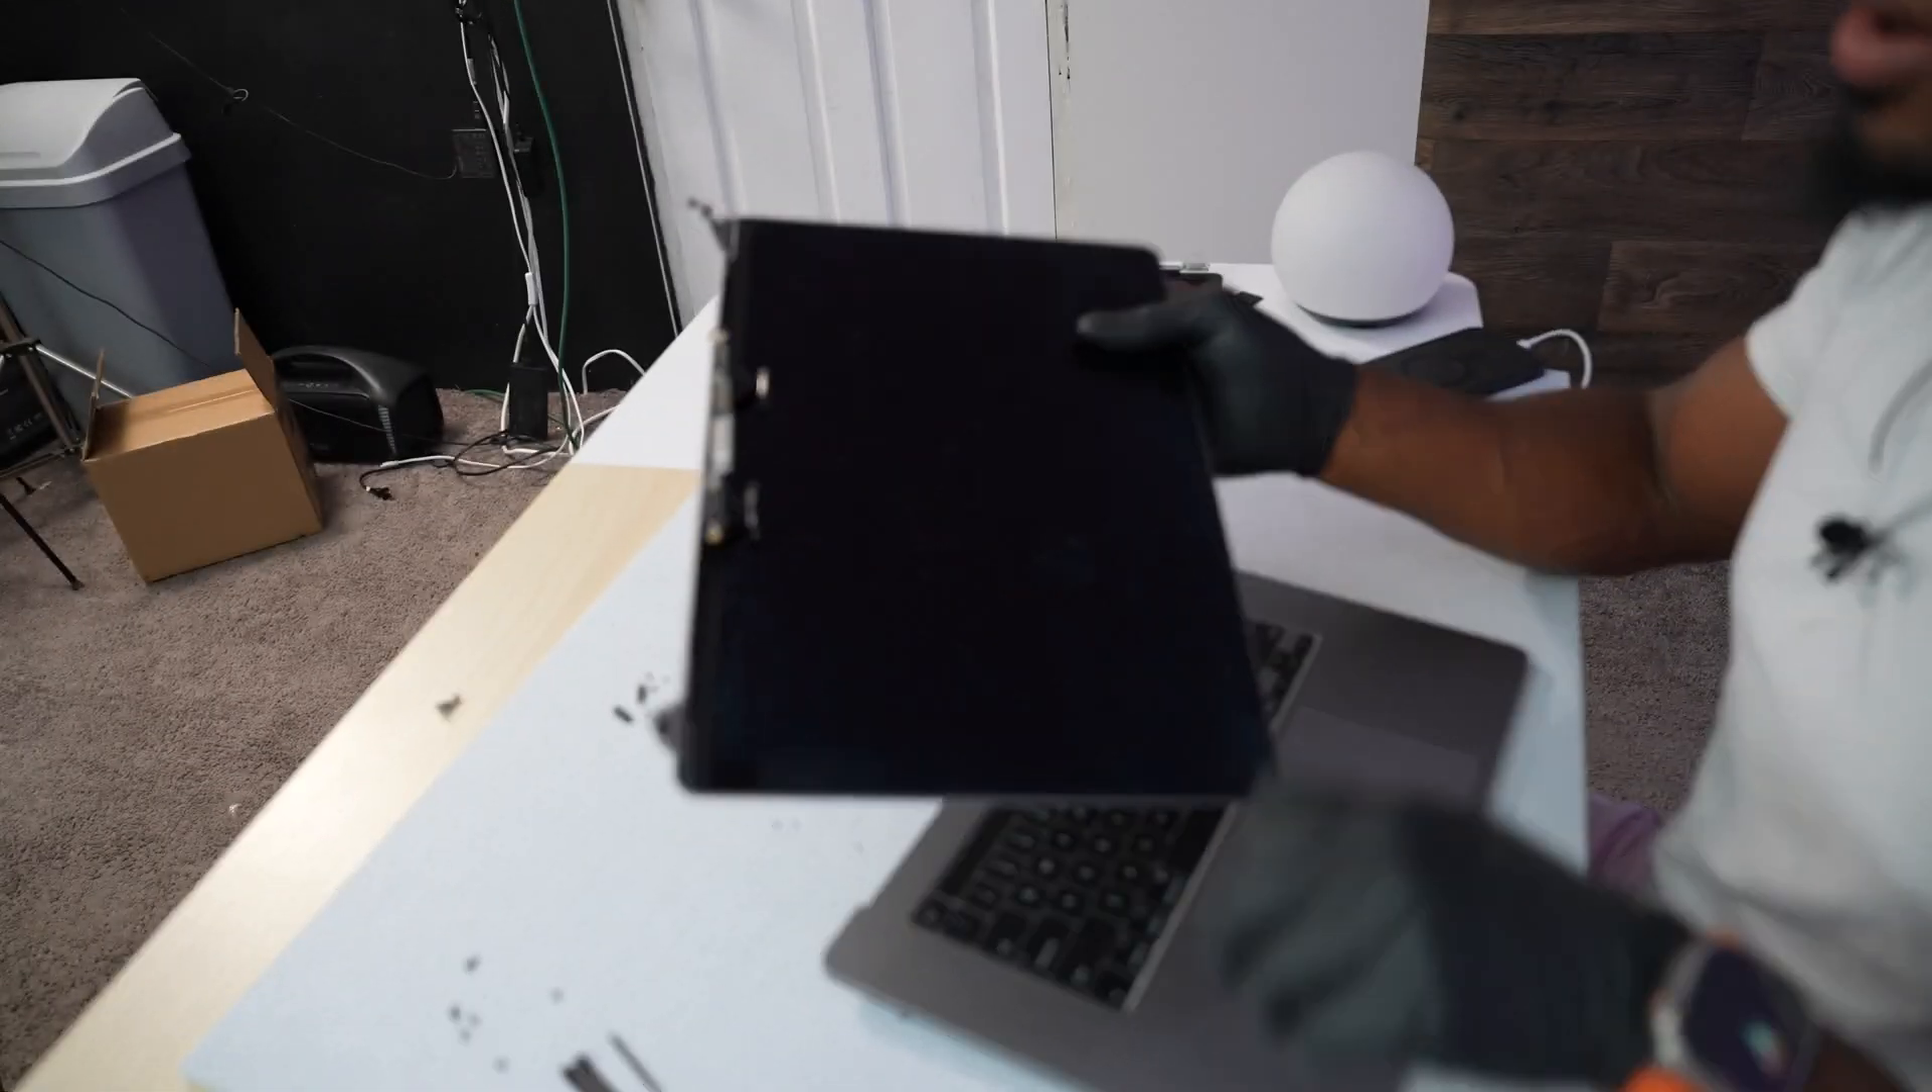As you can see we finally have the screen out guys.